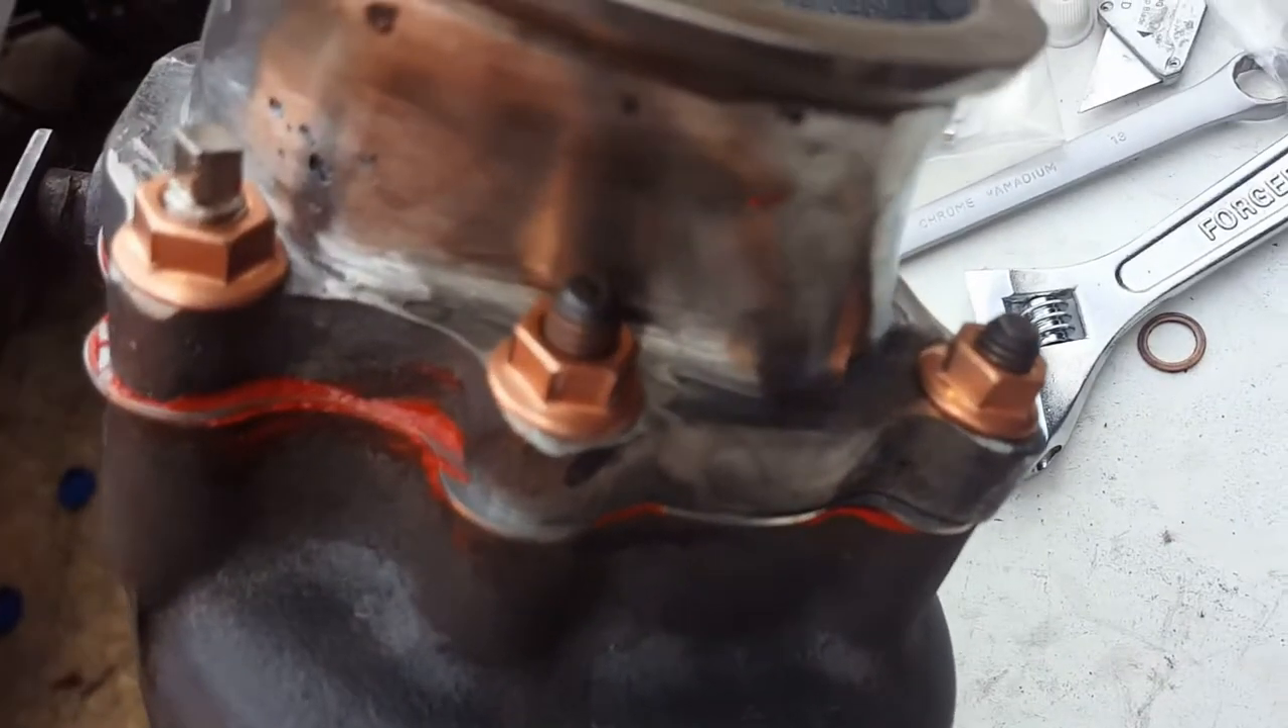That my friends is the v -band adapter on there and by gosh is it on there mate.